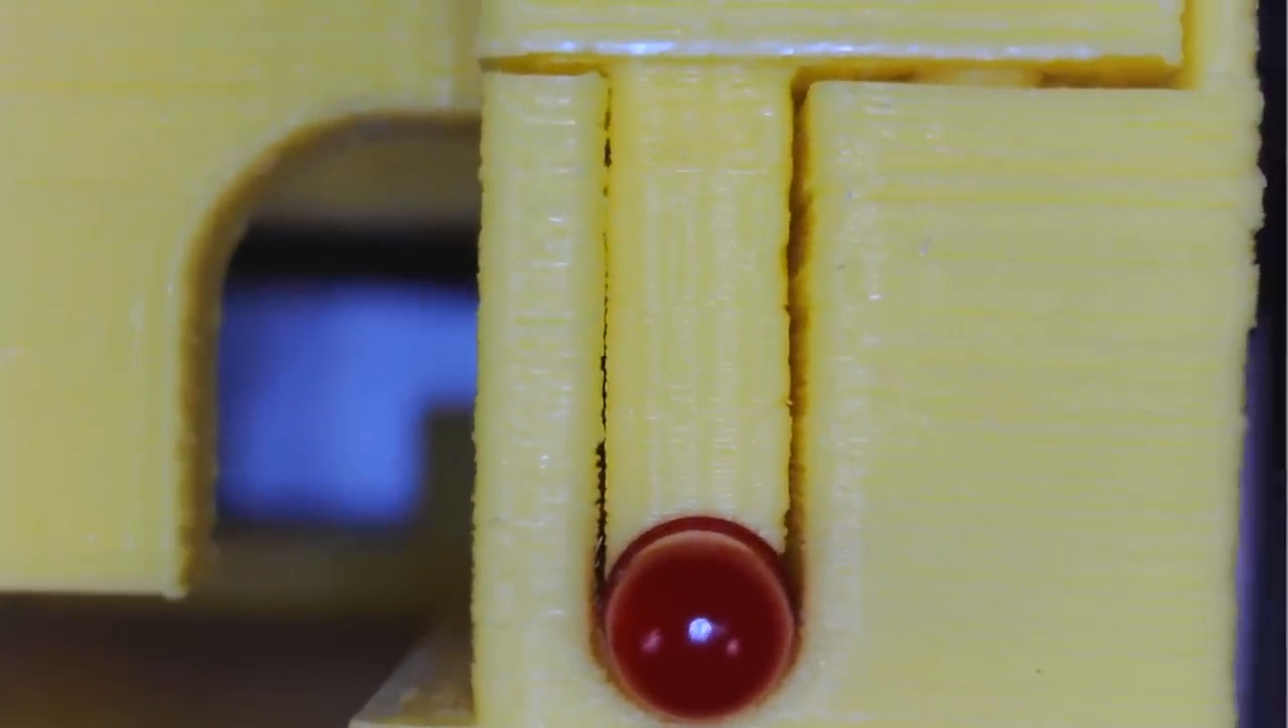On the other side here I've got the LED slotted in and you can see that the tongue prevents the LED from sliding back away from the end plate.